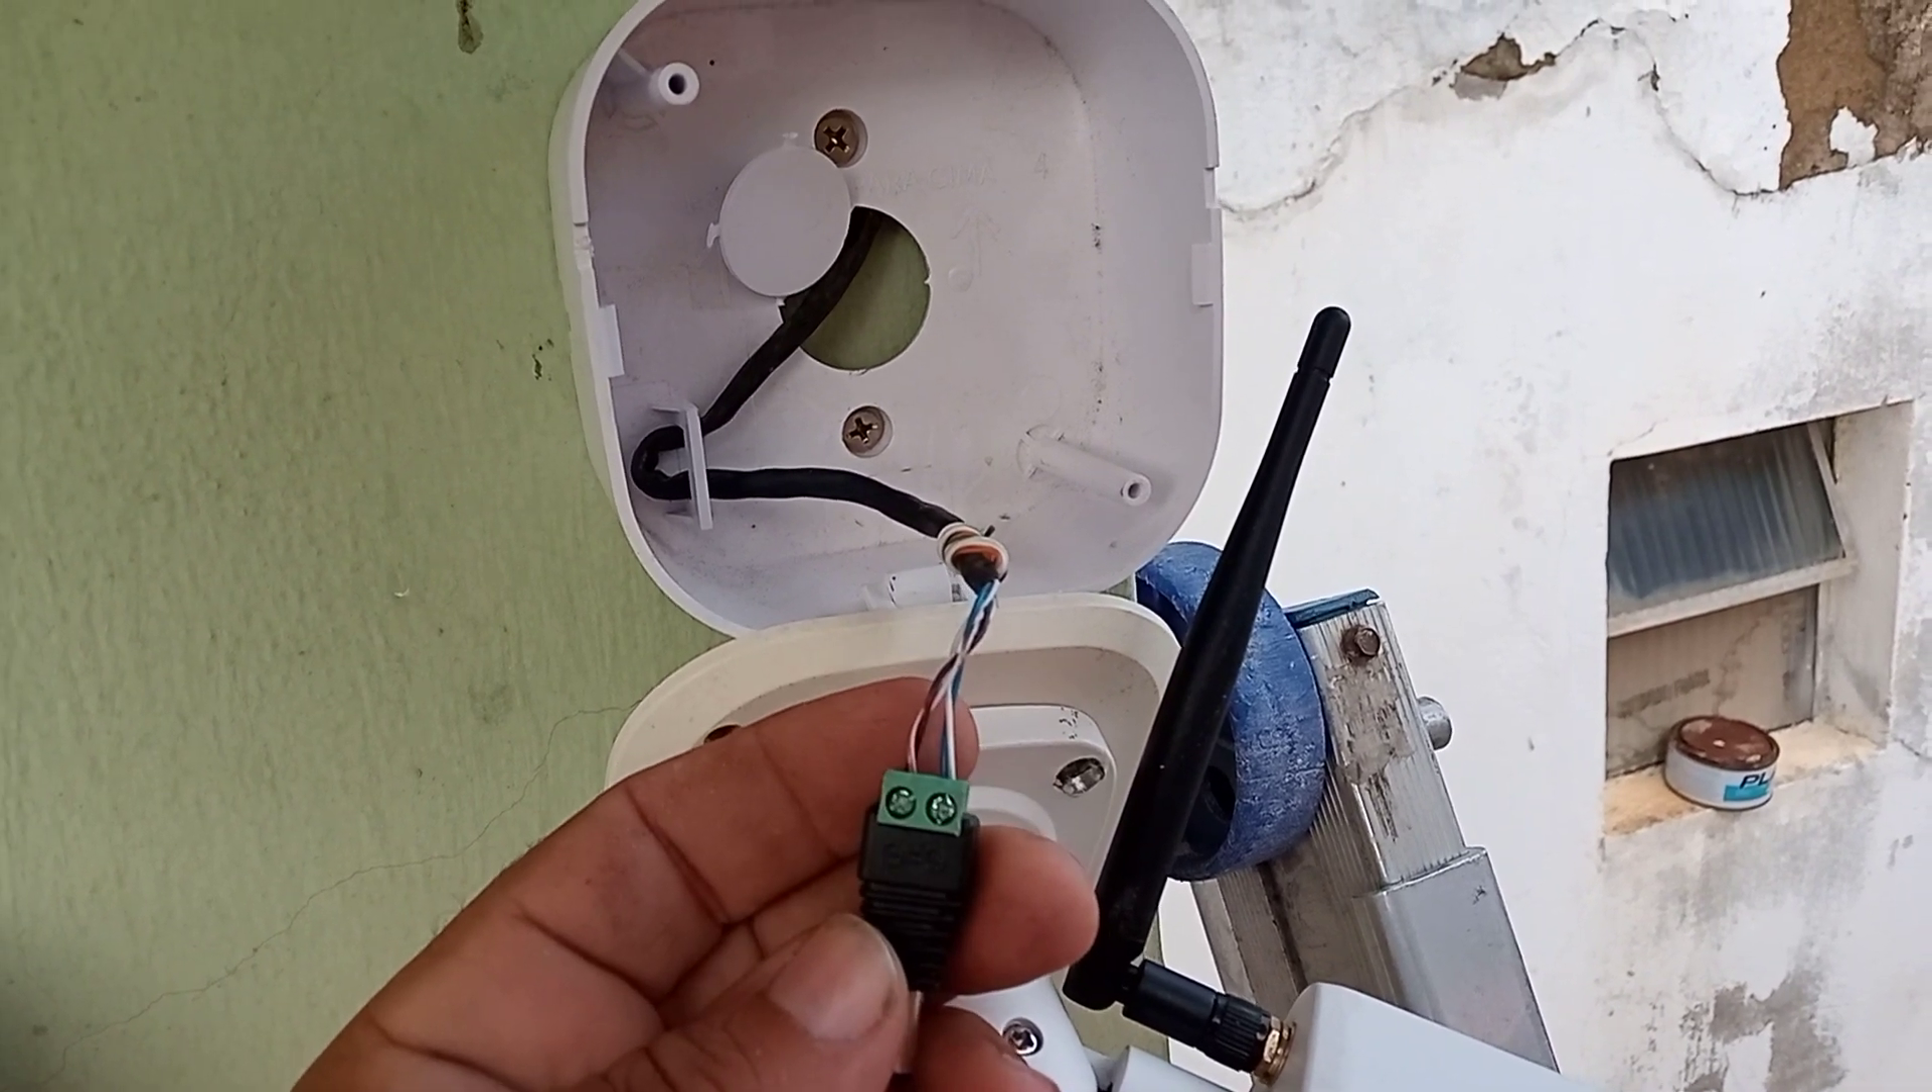Aqui você pode ver que eu já coloquei um conector P4.